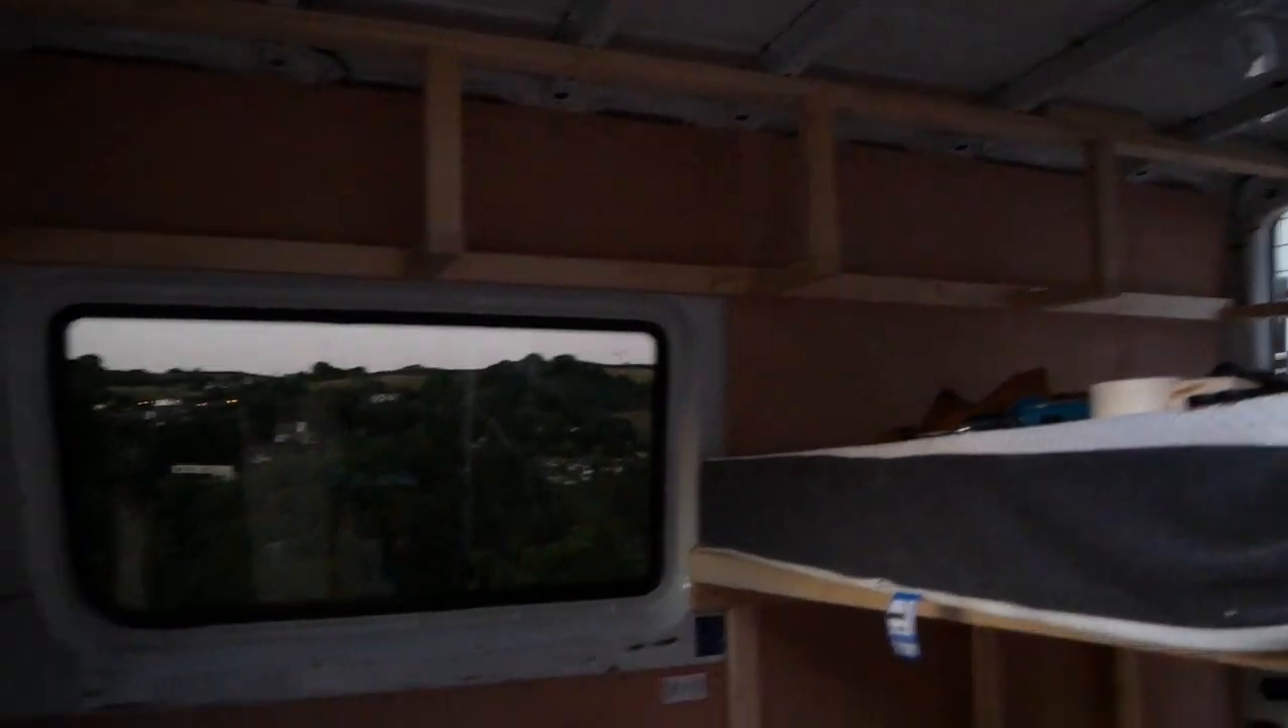Dad's almost finished making the upper cupboard section, which is looking really good. Here, see, we've just got to put the fascia and bottom plates on it and then just some cupboards.